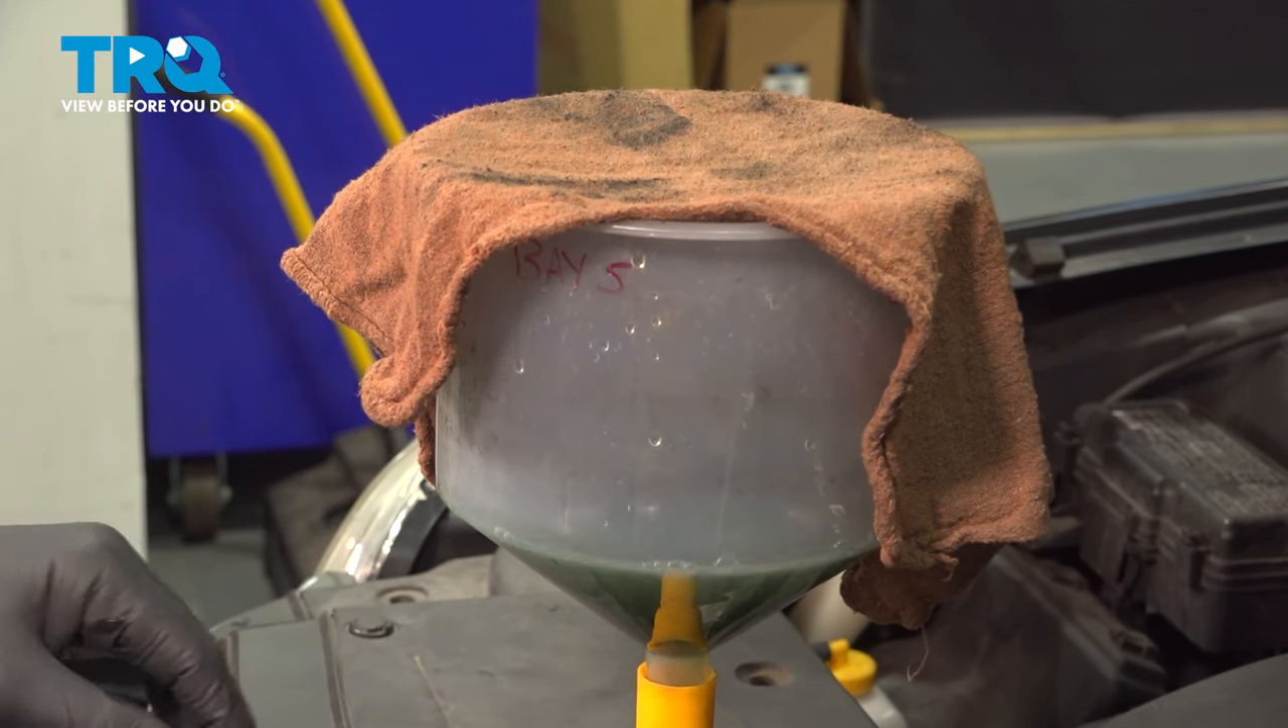On the radiator, I have installed a coolant funnel.